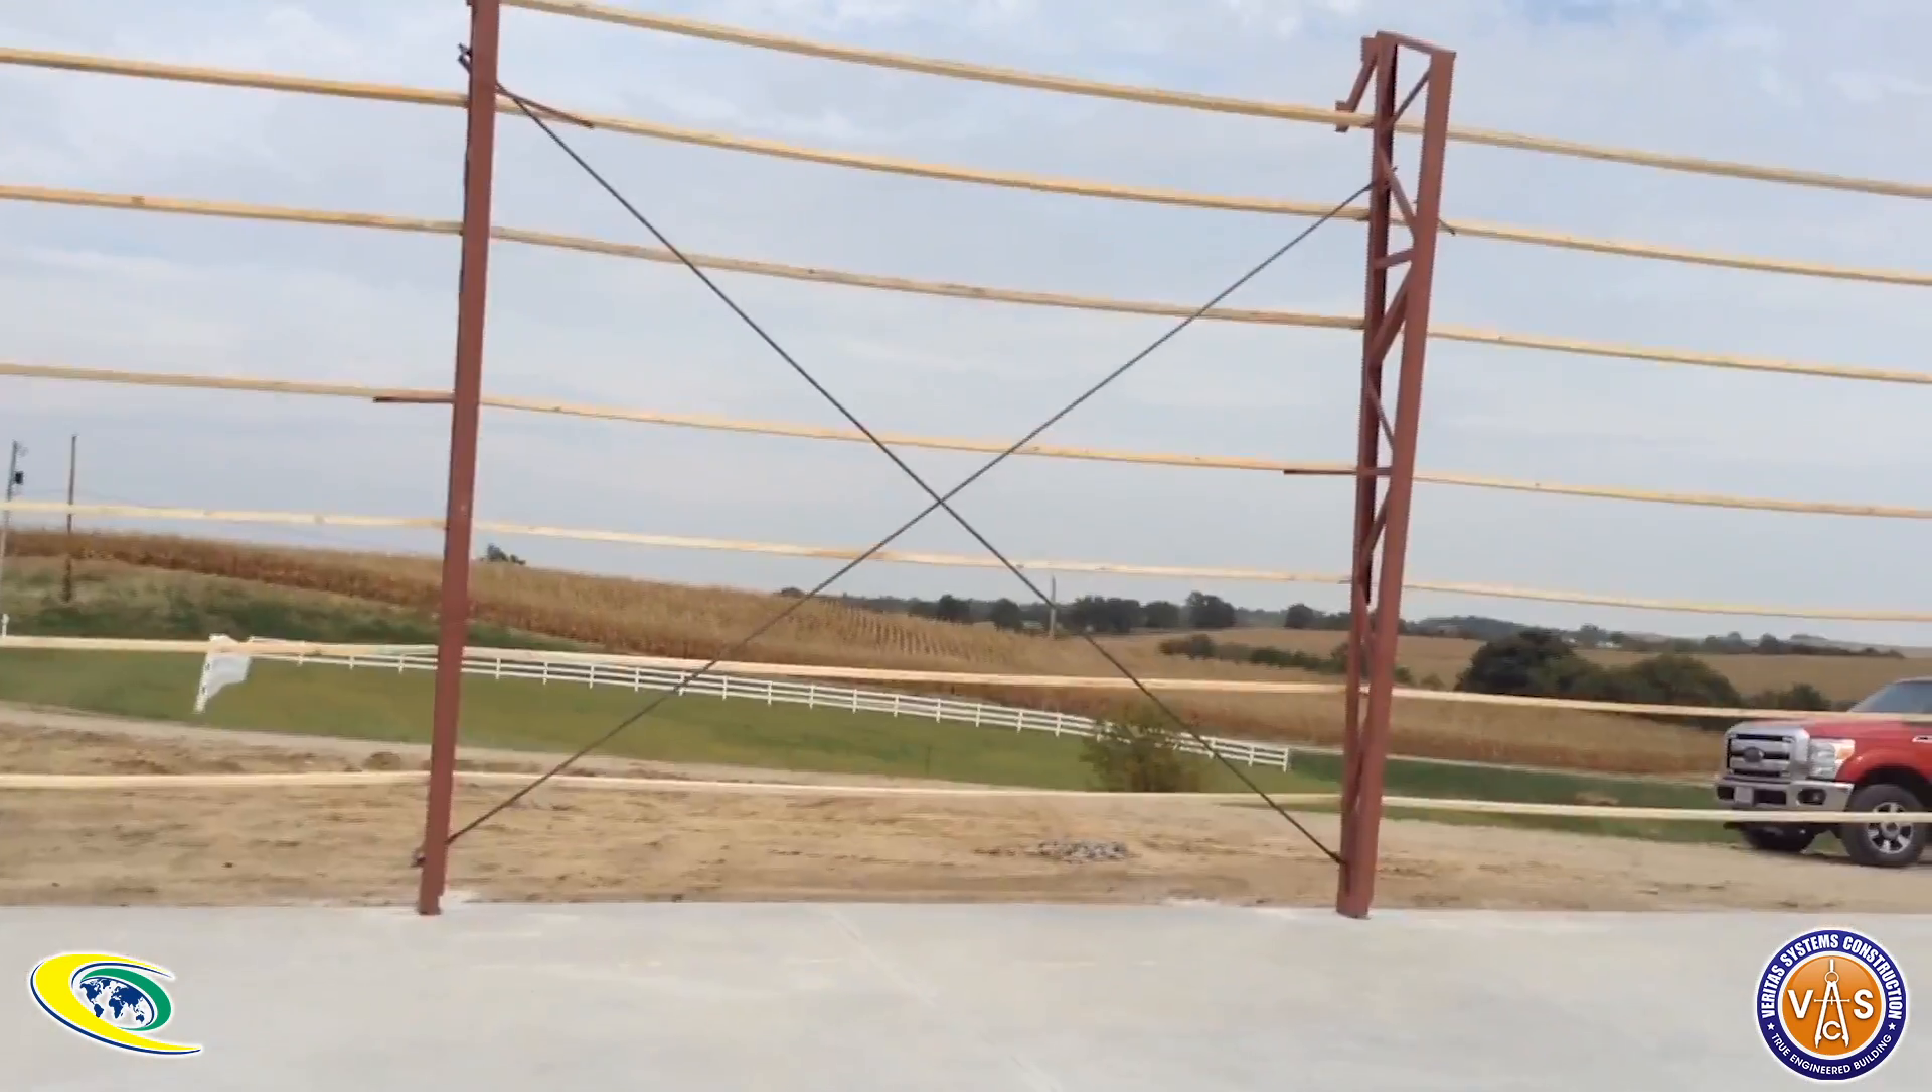Now that we get the legs up they're all girded and braced.